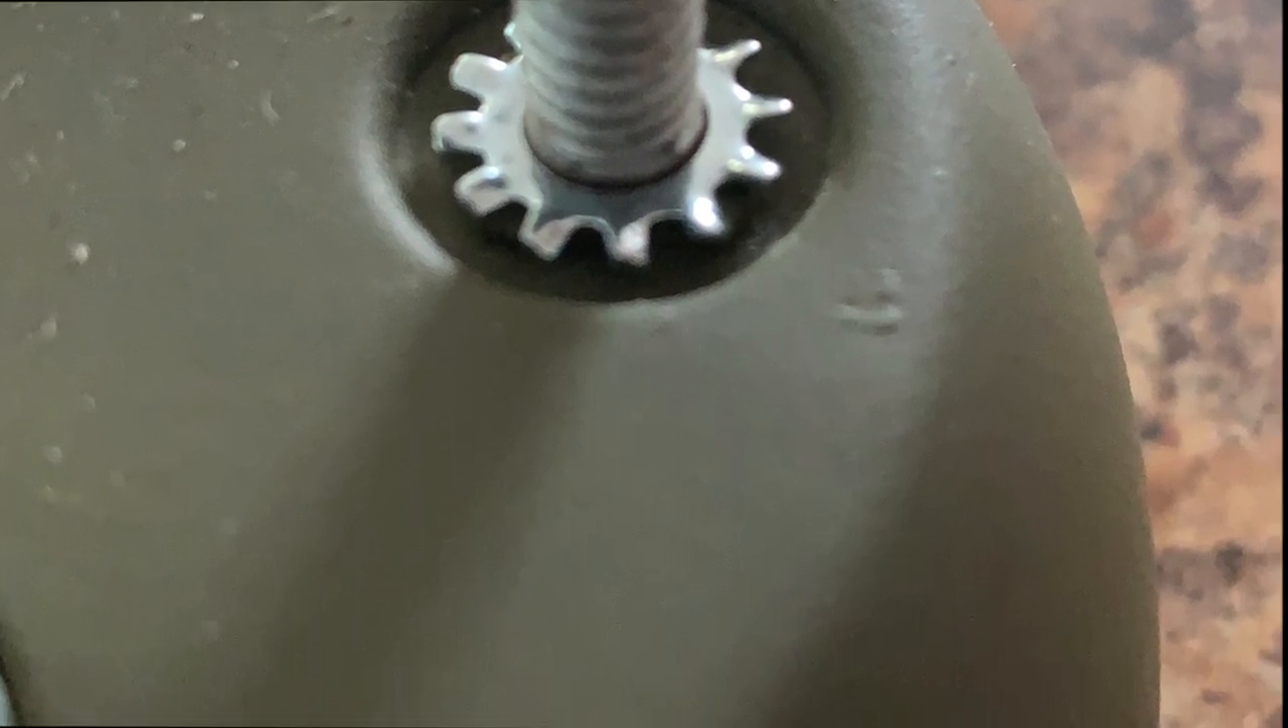My issue was that the star washer I could find locally was falling inside the groove and in no way would make contact with the bracket on the tub.